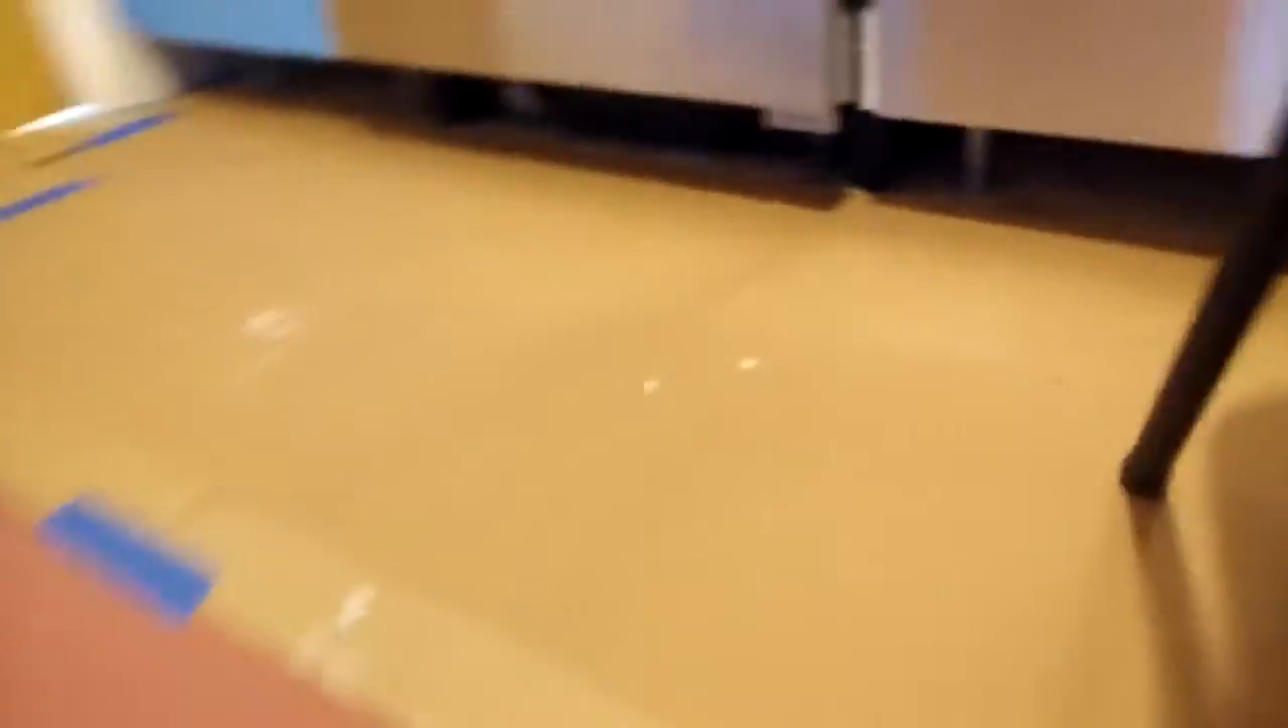Currently there's no kickboard underneath. You're going to need to install a kickboard all along the bottoms of the cabinets.